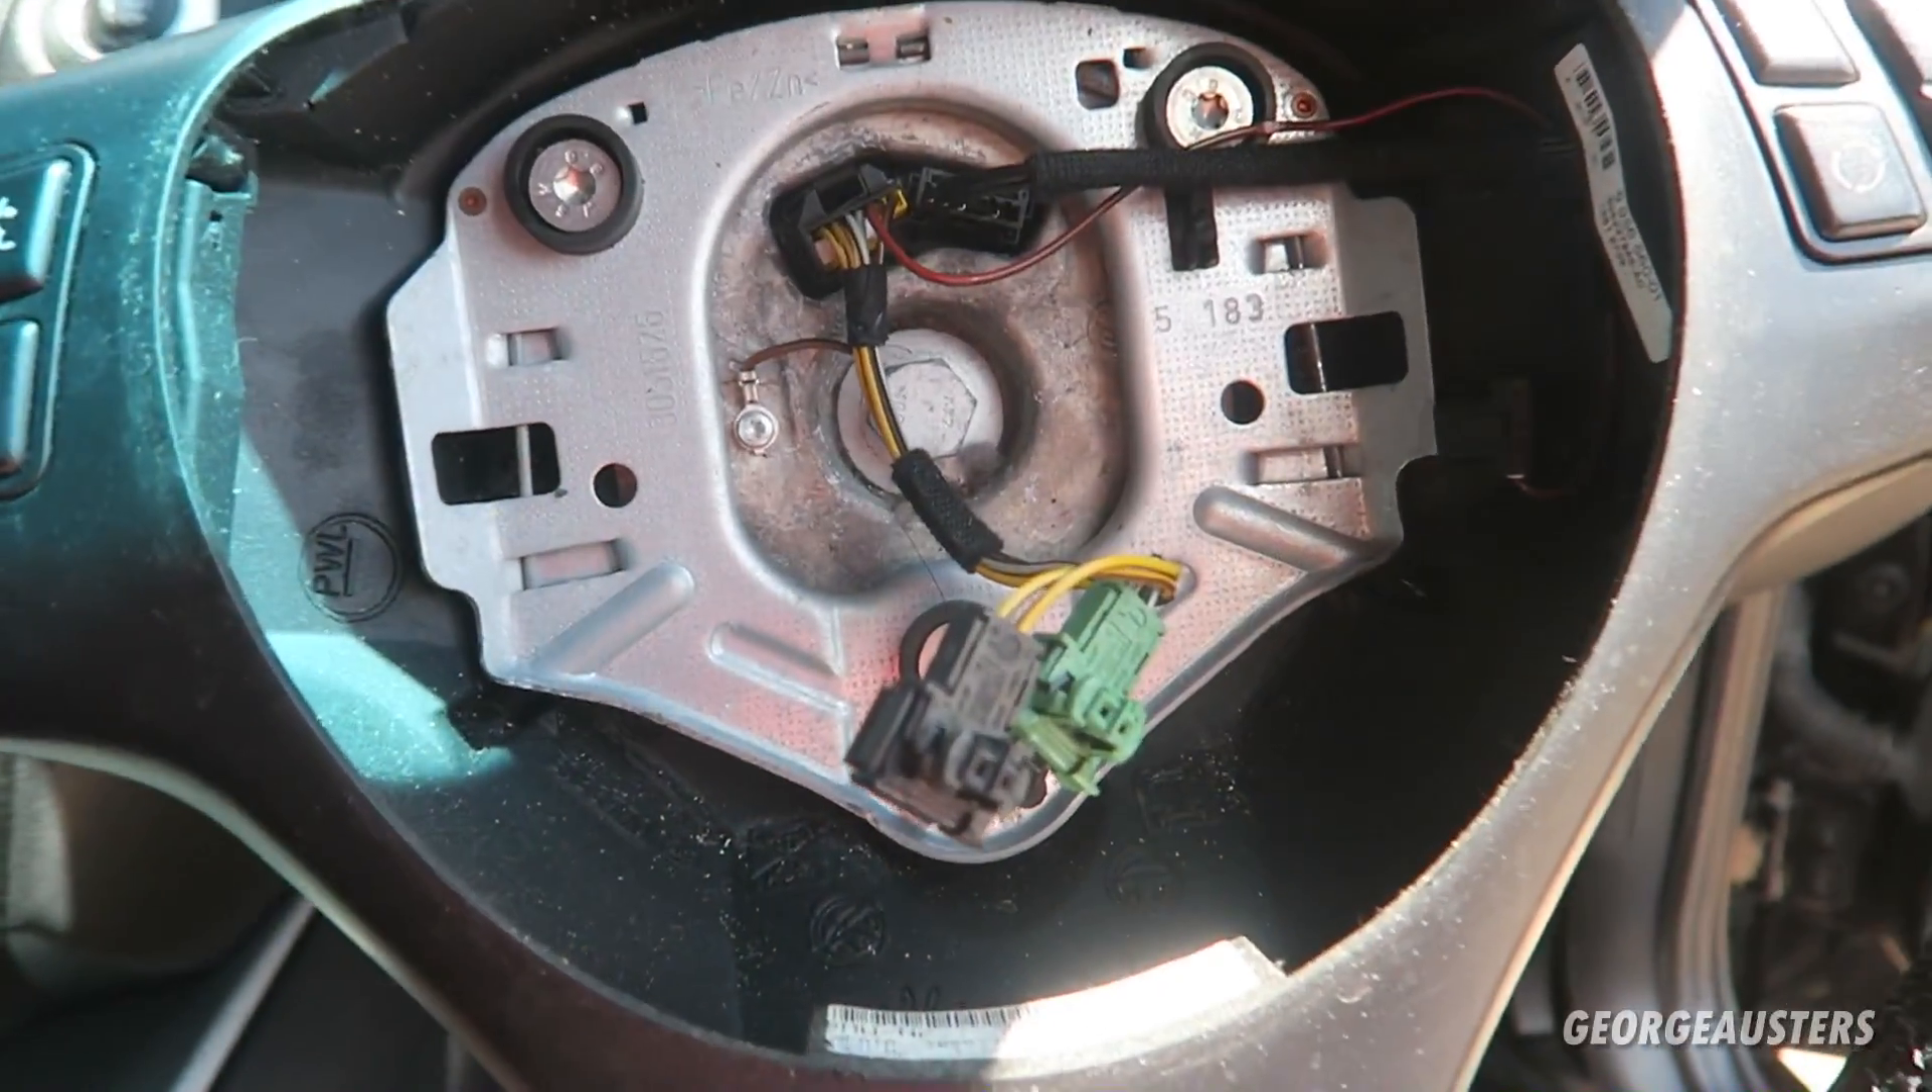There we go that's the airbag removed.